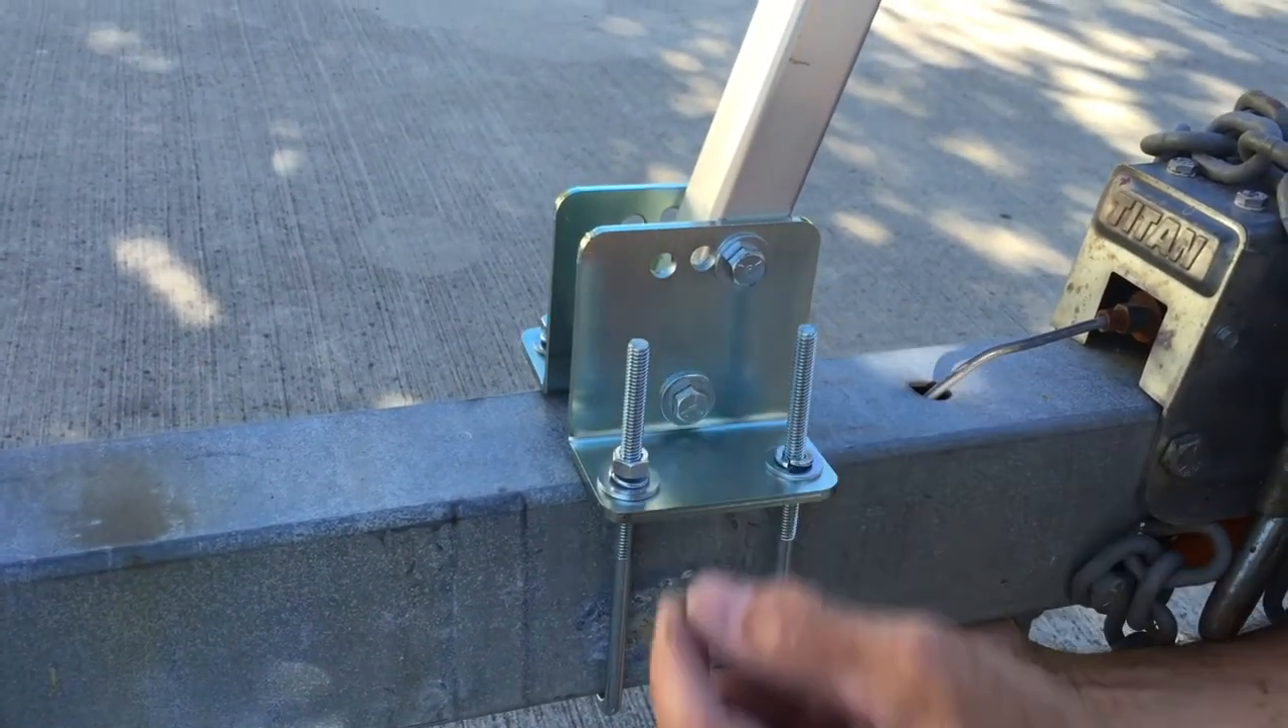Okay, now we have the first U-bolt installed.